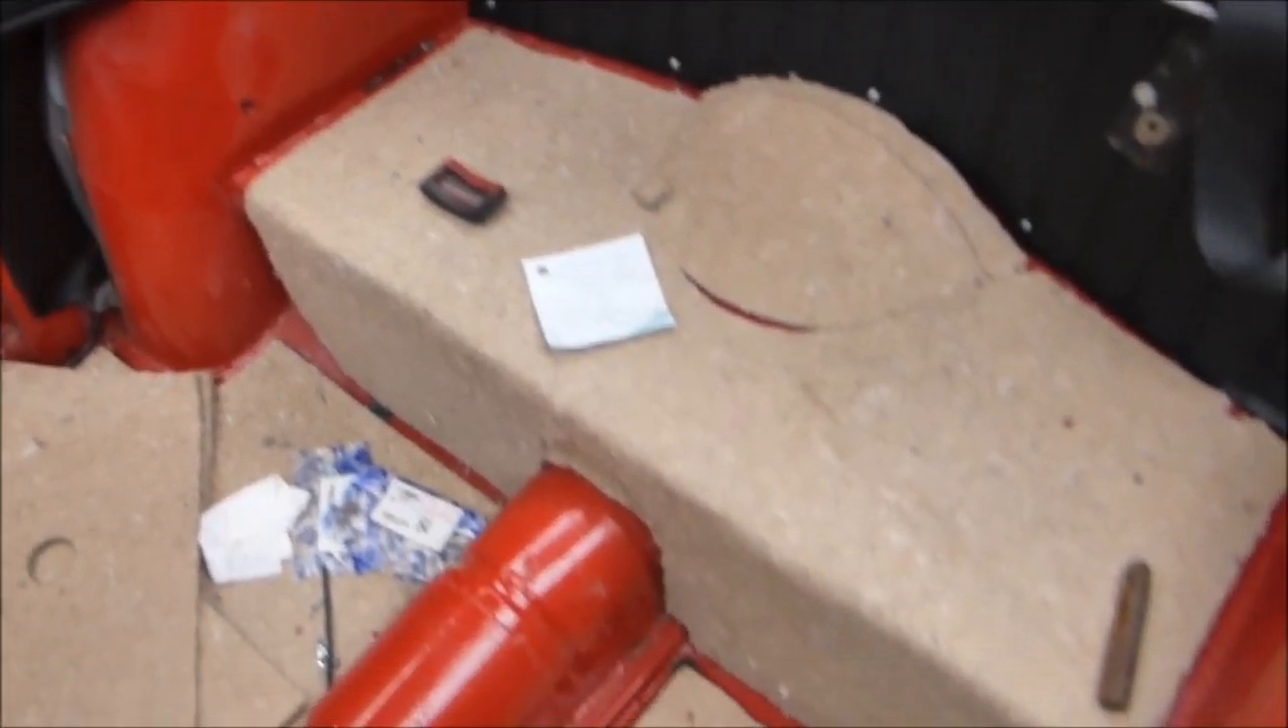There's the underlay glued in the back.